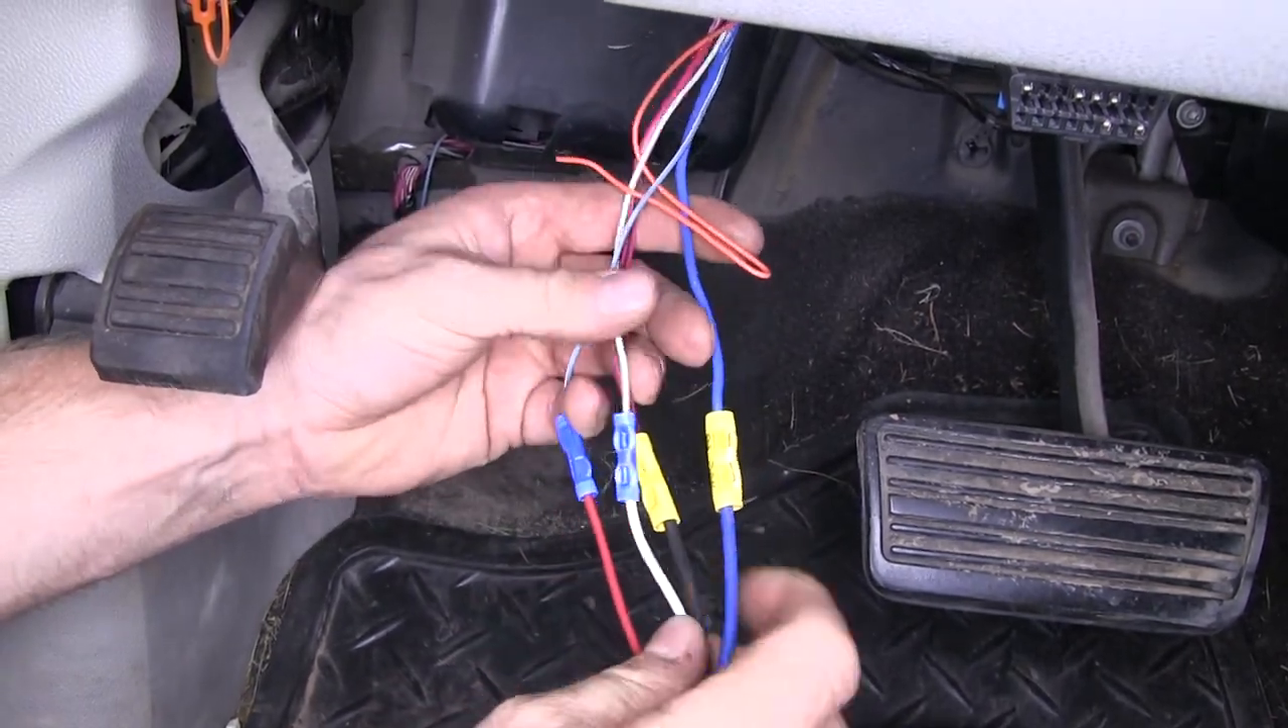And then, with all the wire connections made, we'll go ahead and tape up the connections to secure them and keep them safe and out of the way.